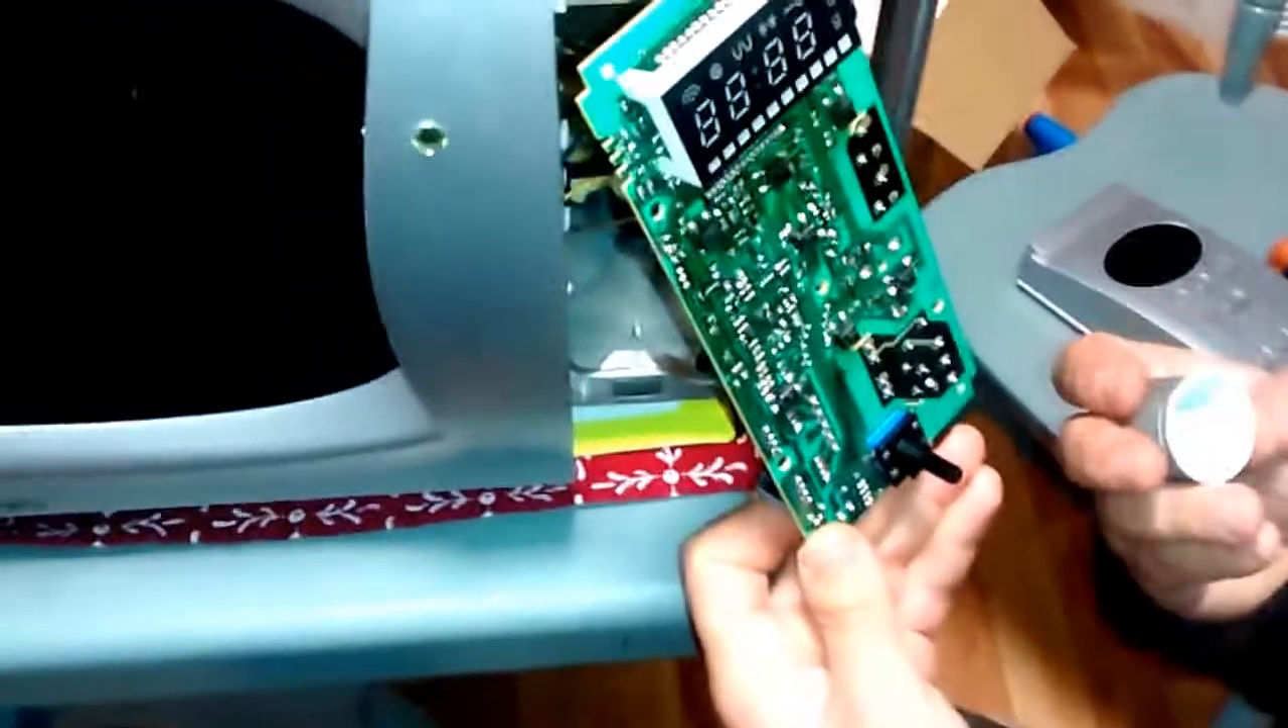So now i've taken the control board from this housing.